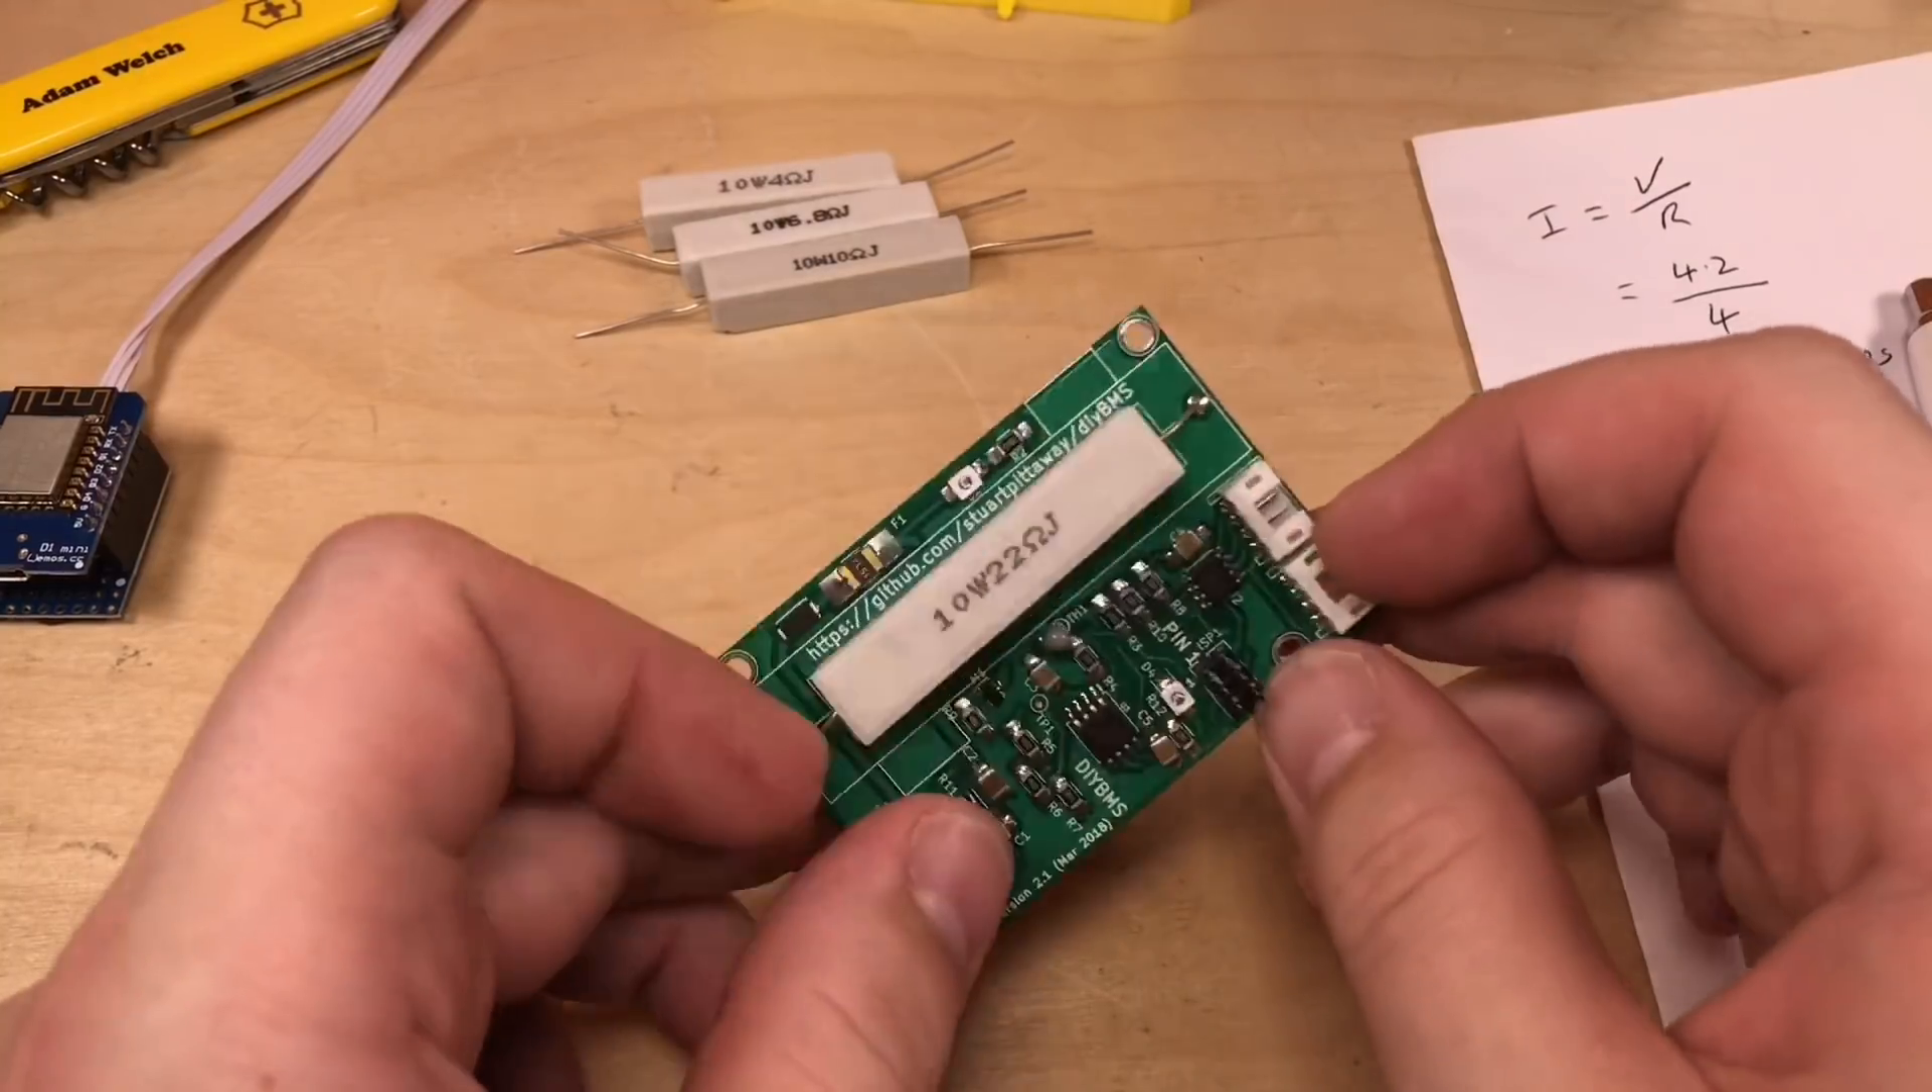So there's the first module finished with the 22 ohm 10 watt power resistor the discharge resistor there soldered in and uh the thermistor well a lot lower now isn't it.